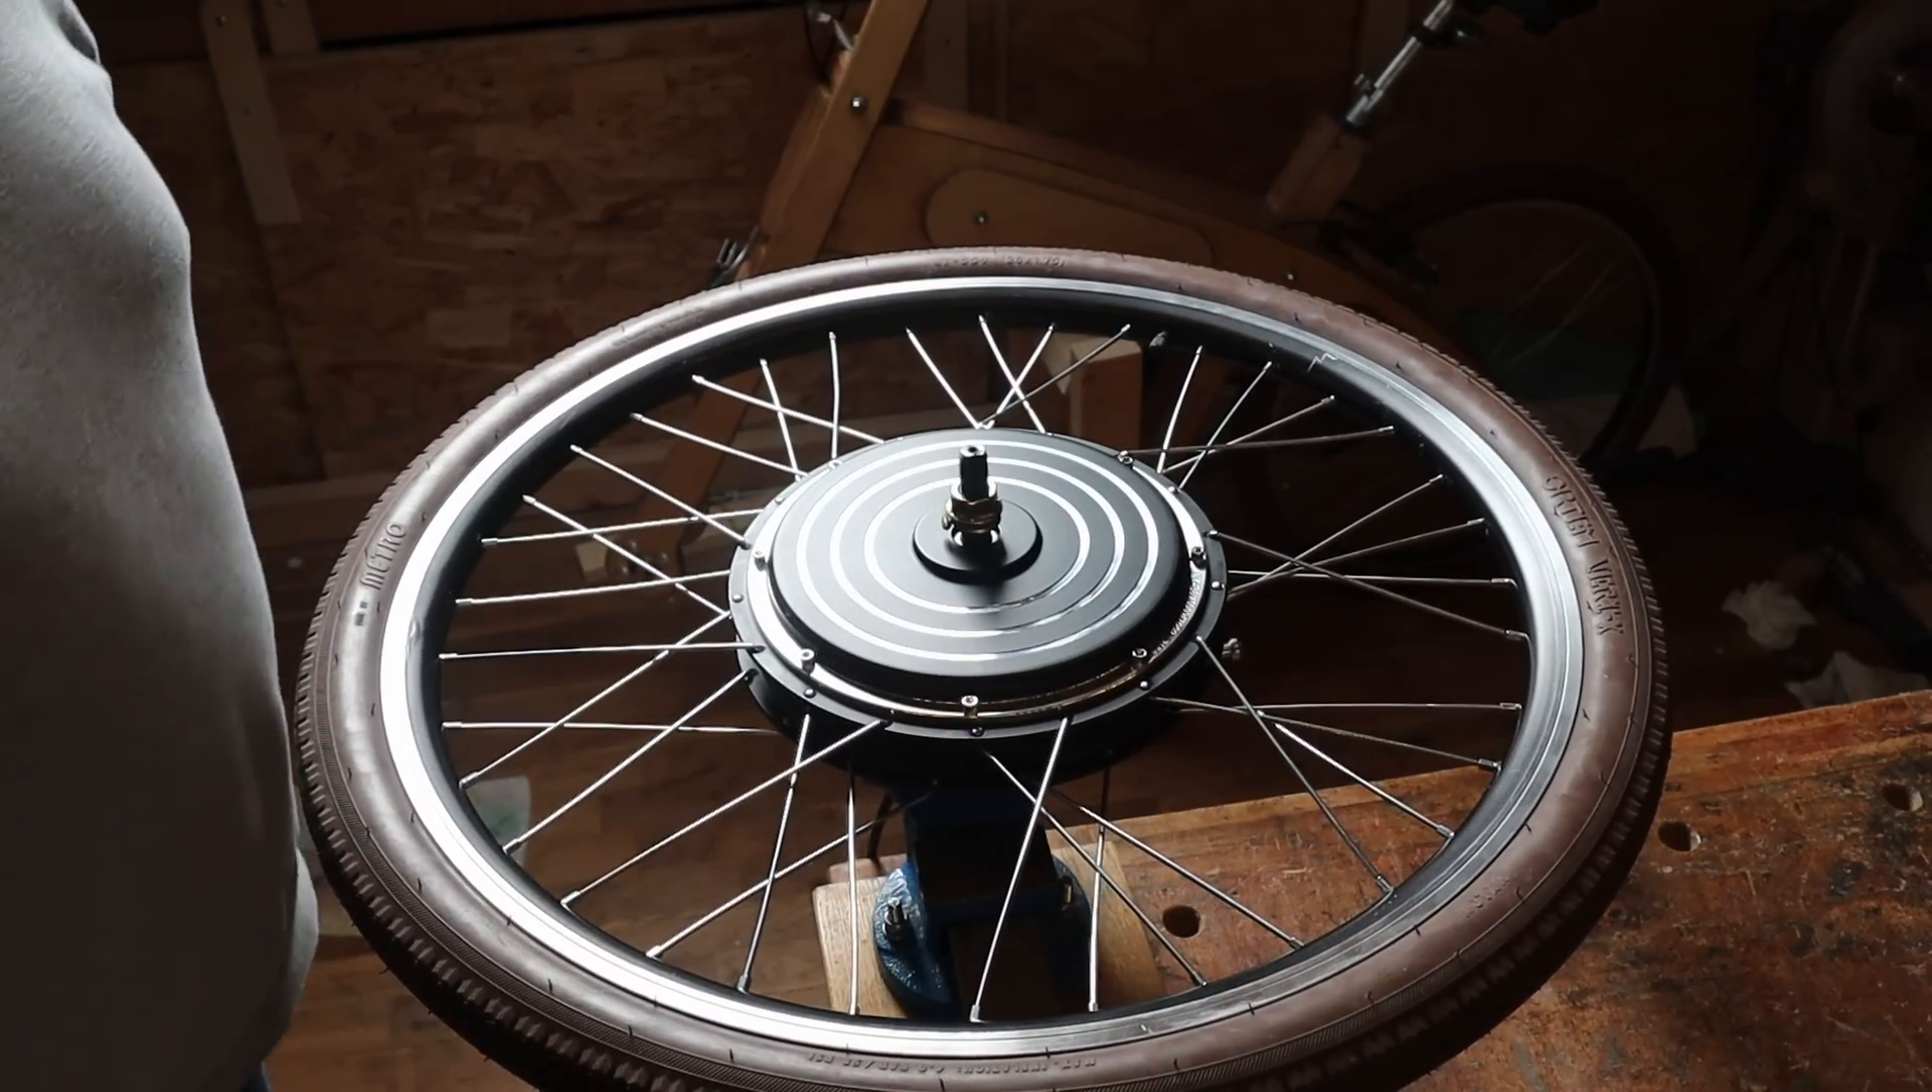Hij is hartstikke recht. Het band zit erop.